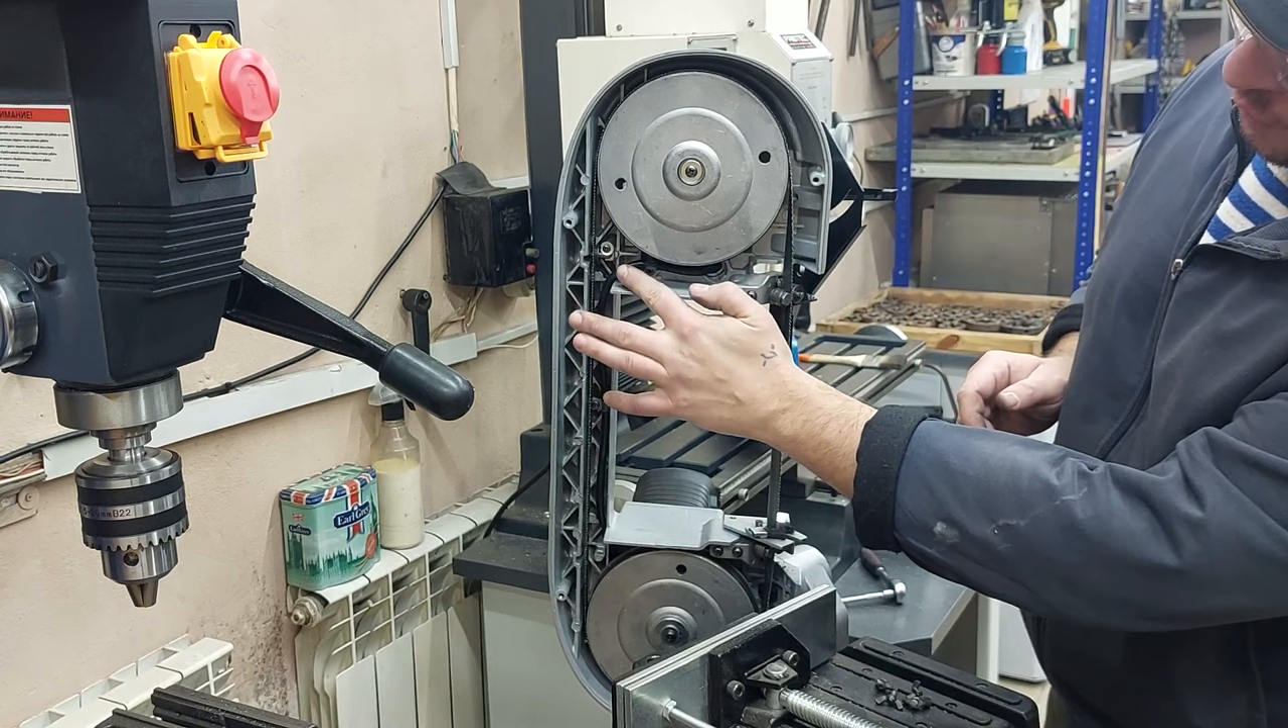Пока не установили кожух проверим как ходит полотно.